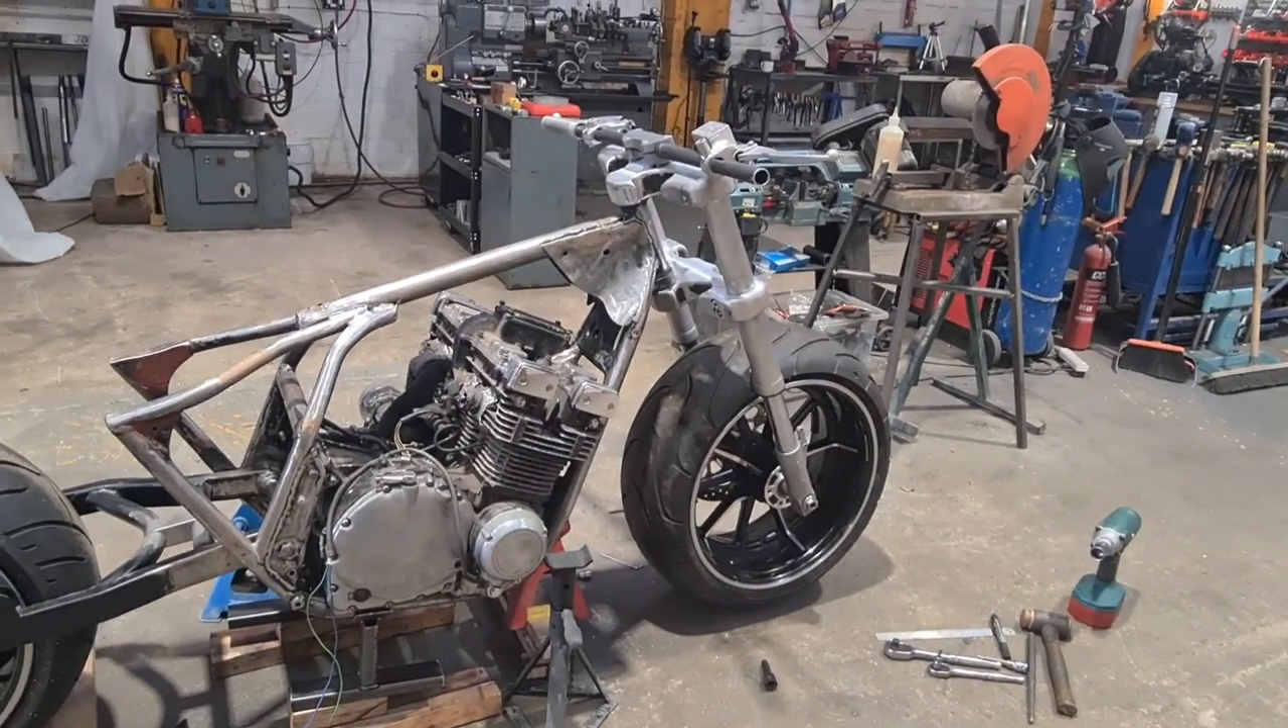I just need to Like I say Do a few other bits and bobs That I won't bother filming Because as far as fitting the front end goes That job's finished.